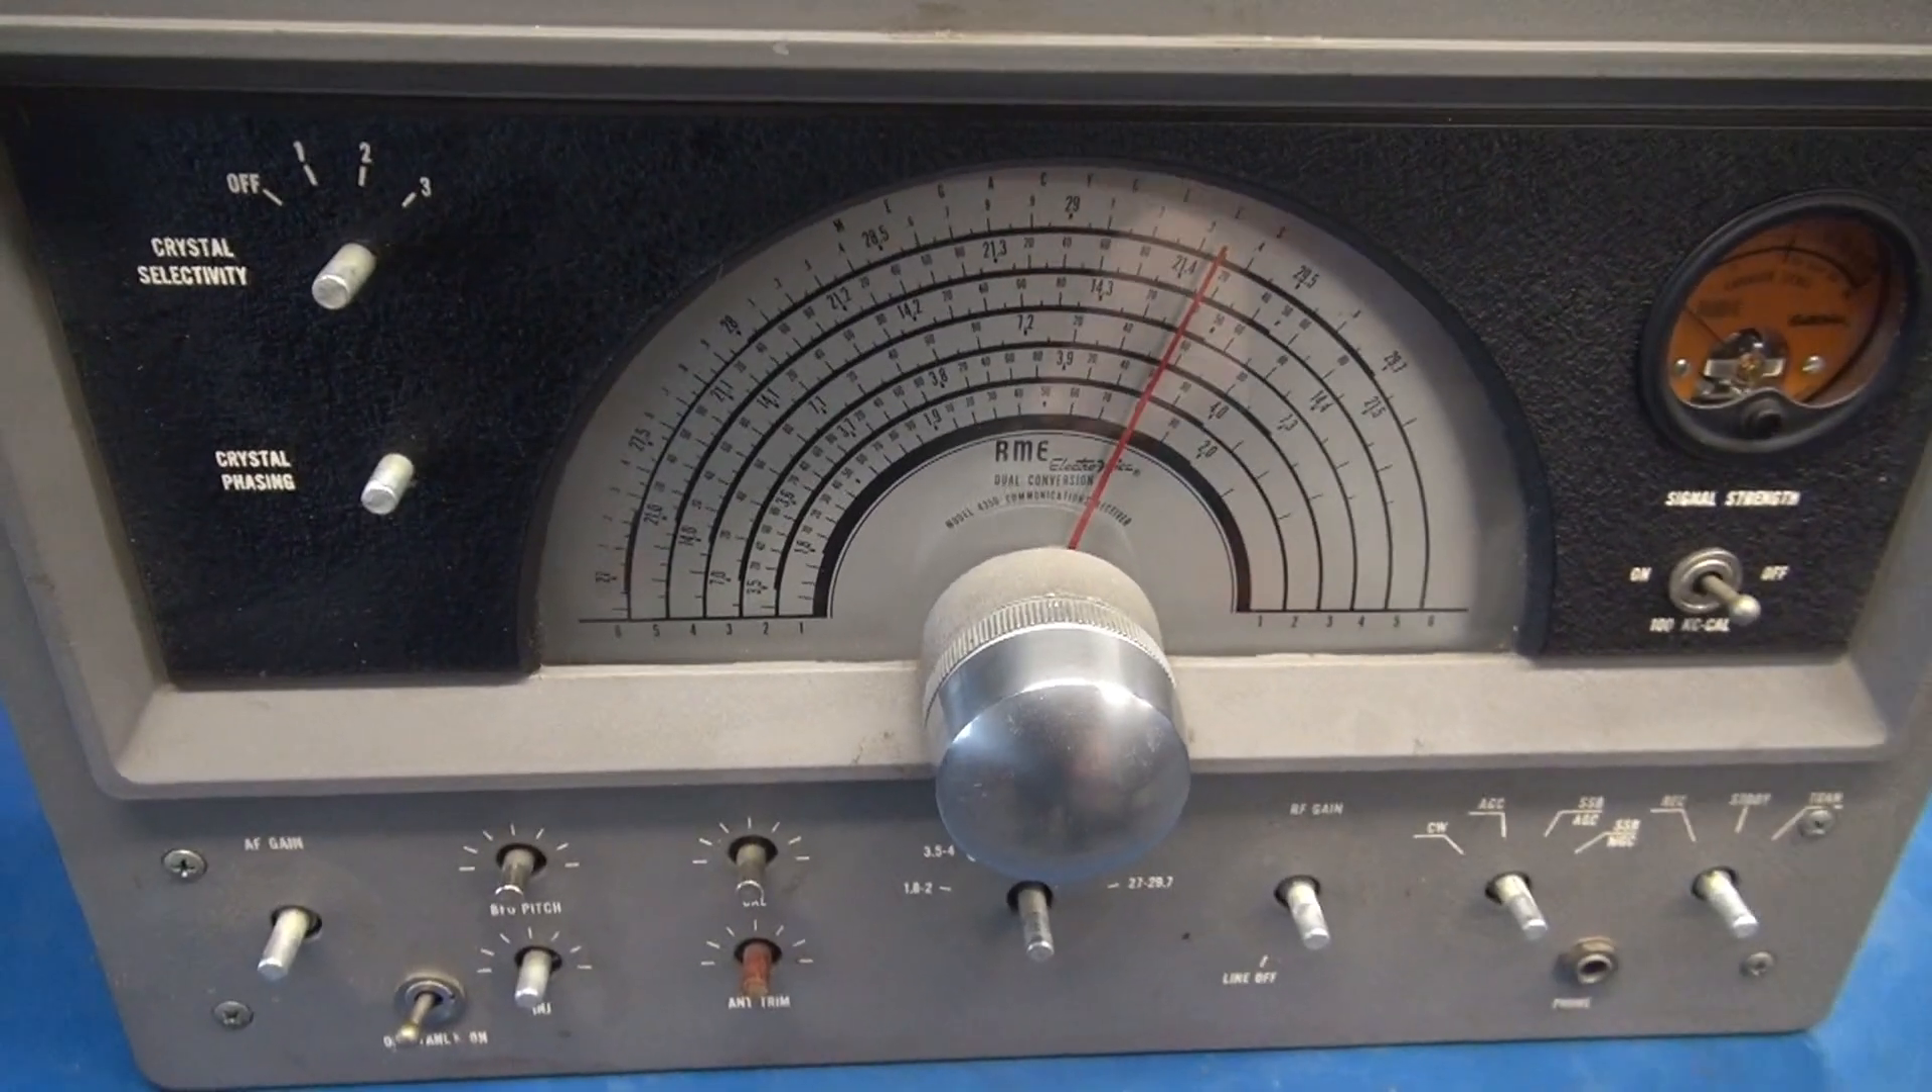Okay, I've got the front plate back on the radio.